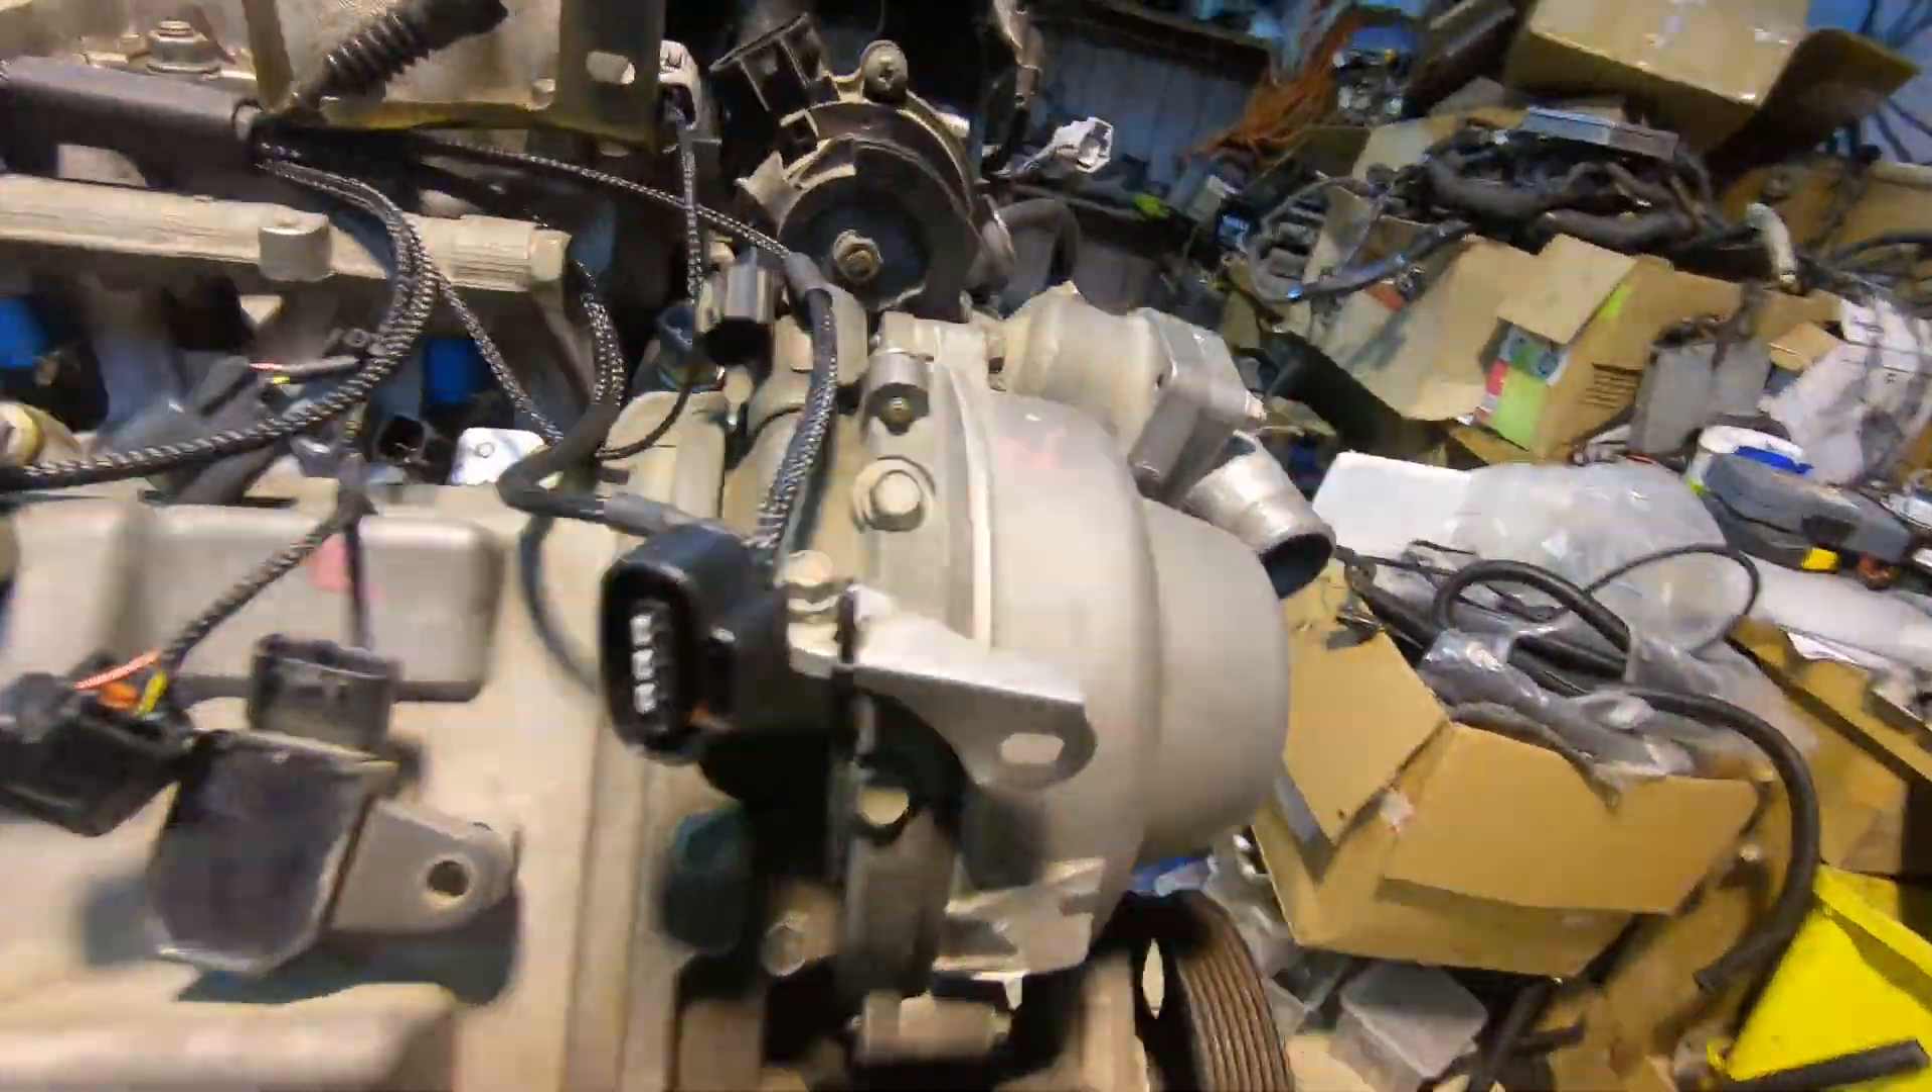This is what the wiring loom is presently looking like not everything is plugged in.